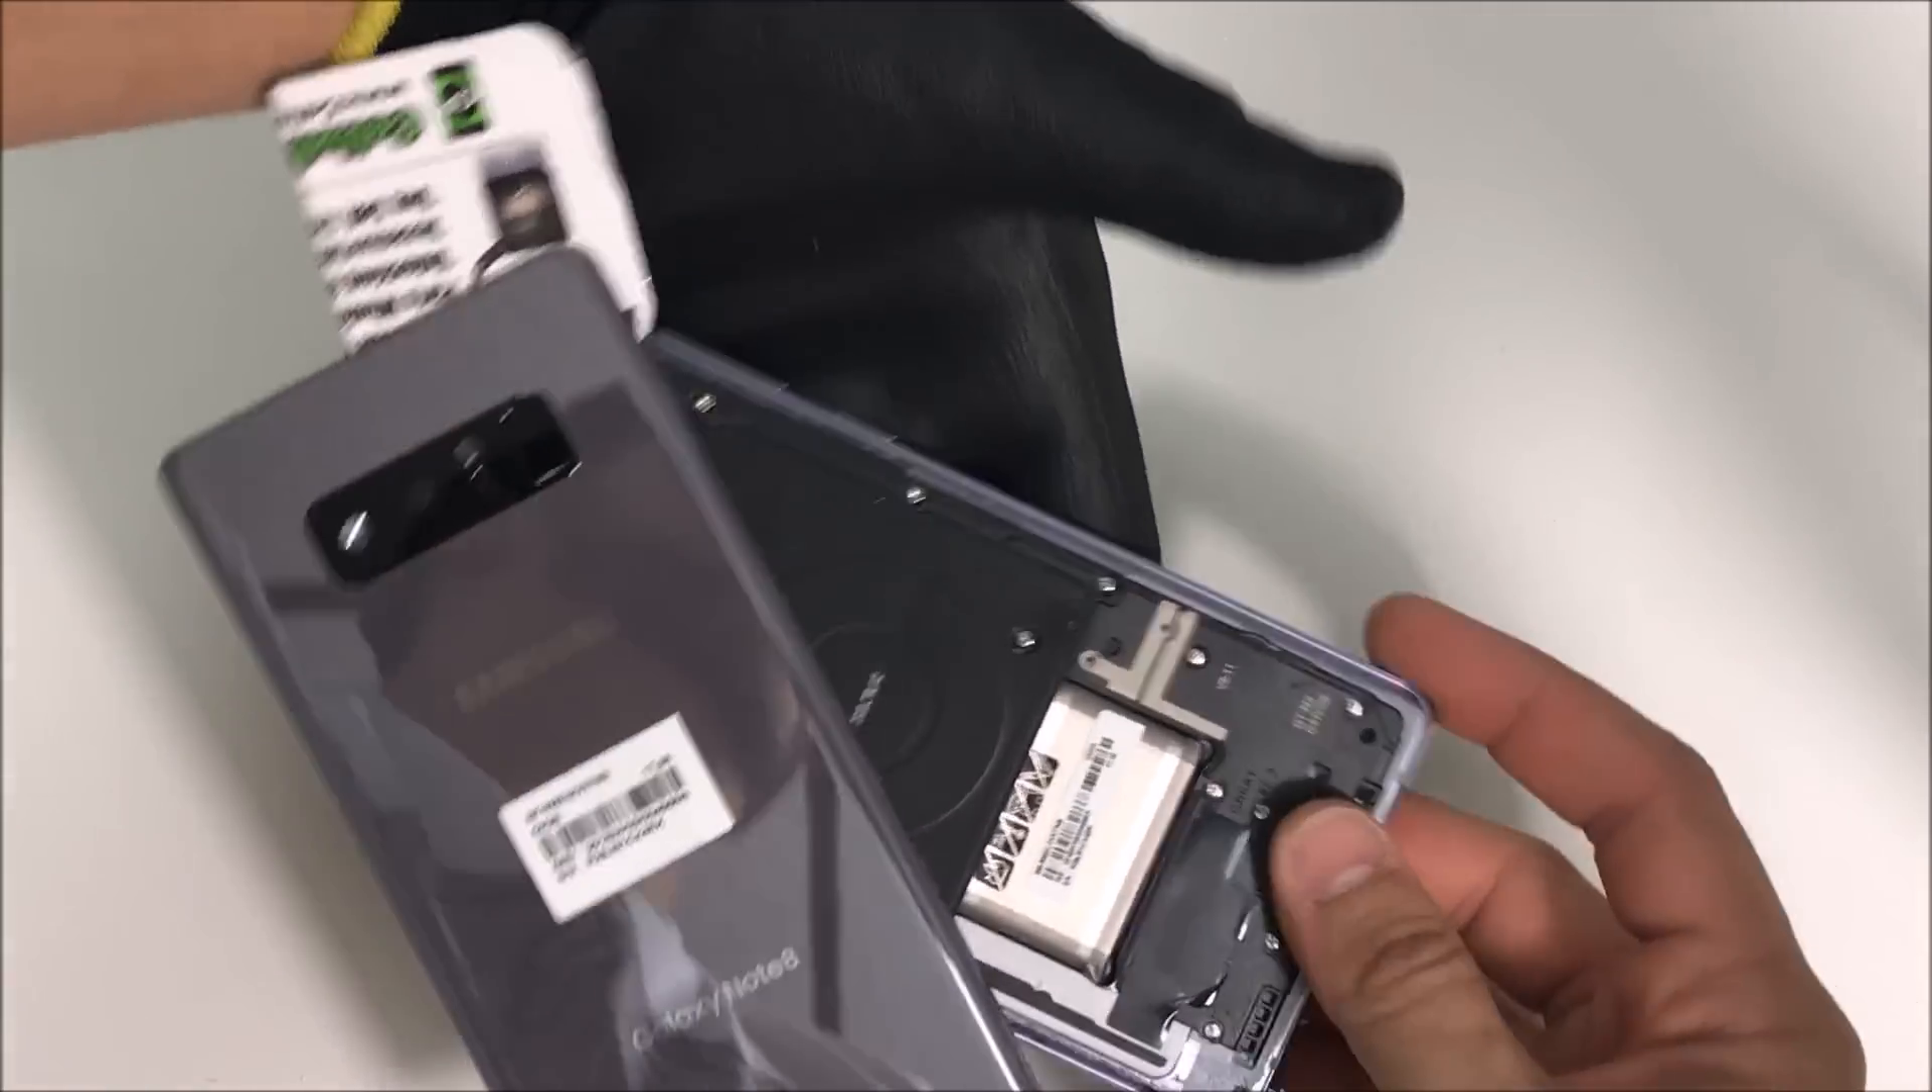All right so there we go the back cover came off.